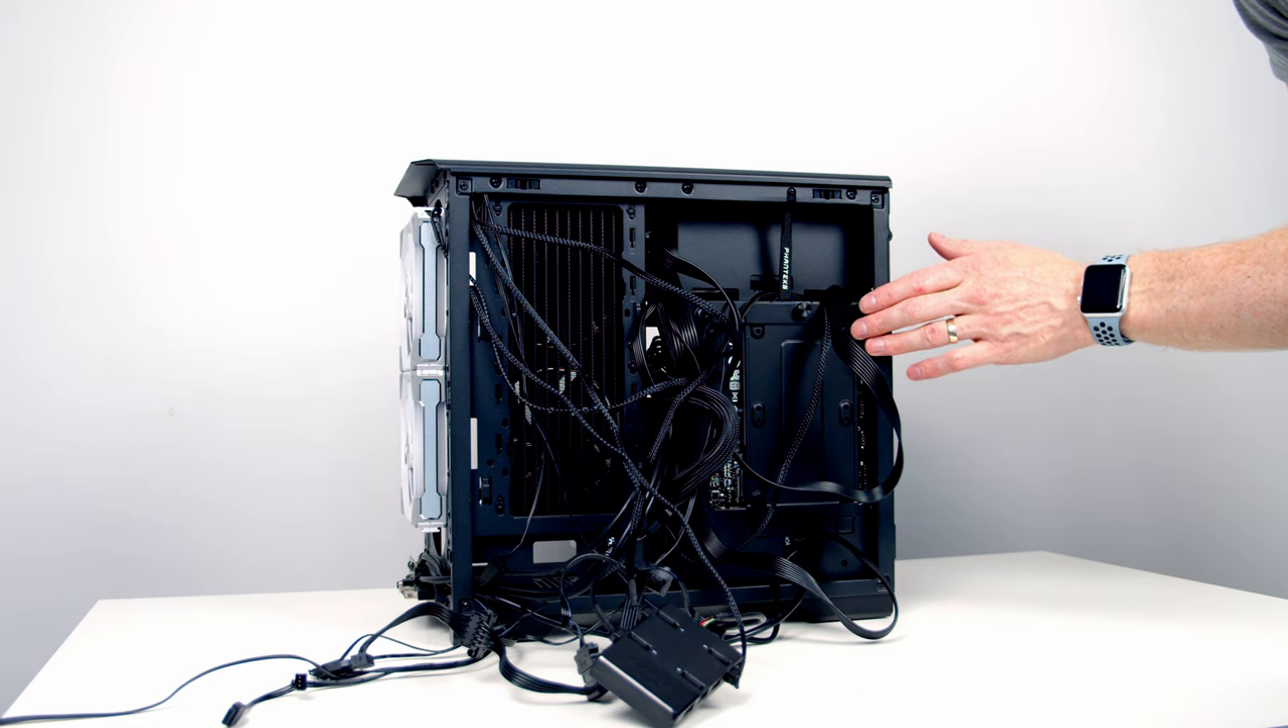Final thing to do is some cable management we need to make this mess of cables disappear so we can get our panel back on.